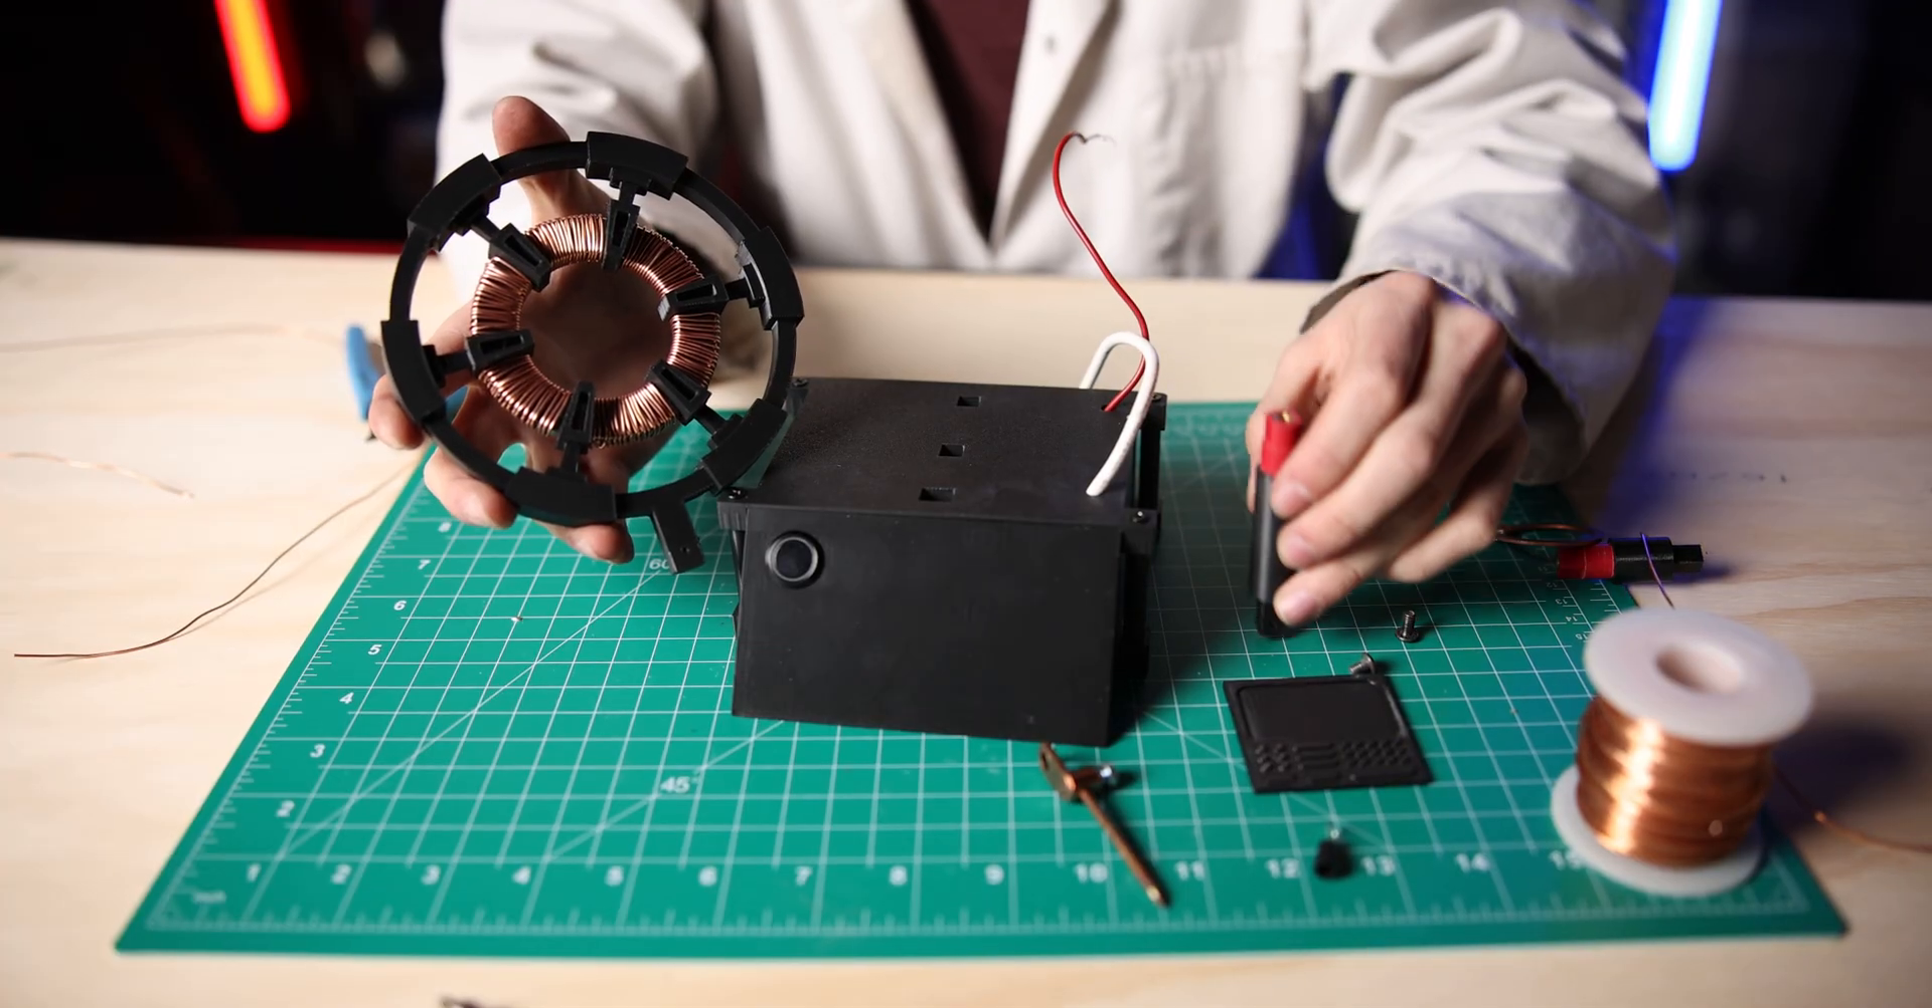Okay we just finished winding this copper wire around this magnet and this is how it turned out.